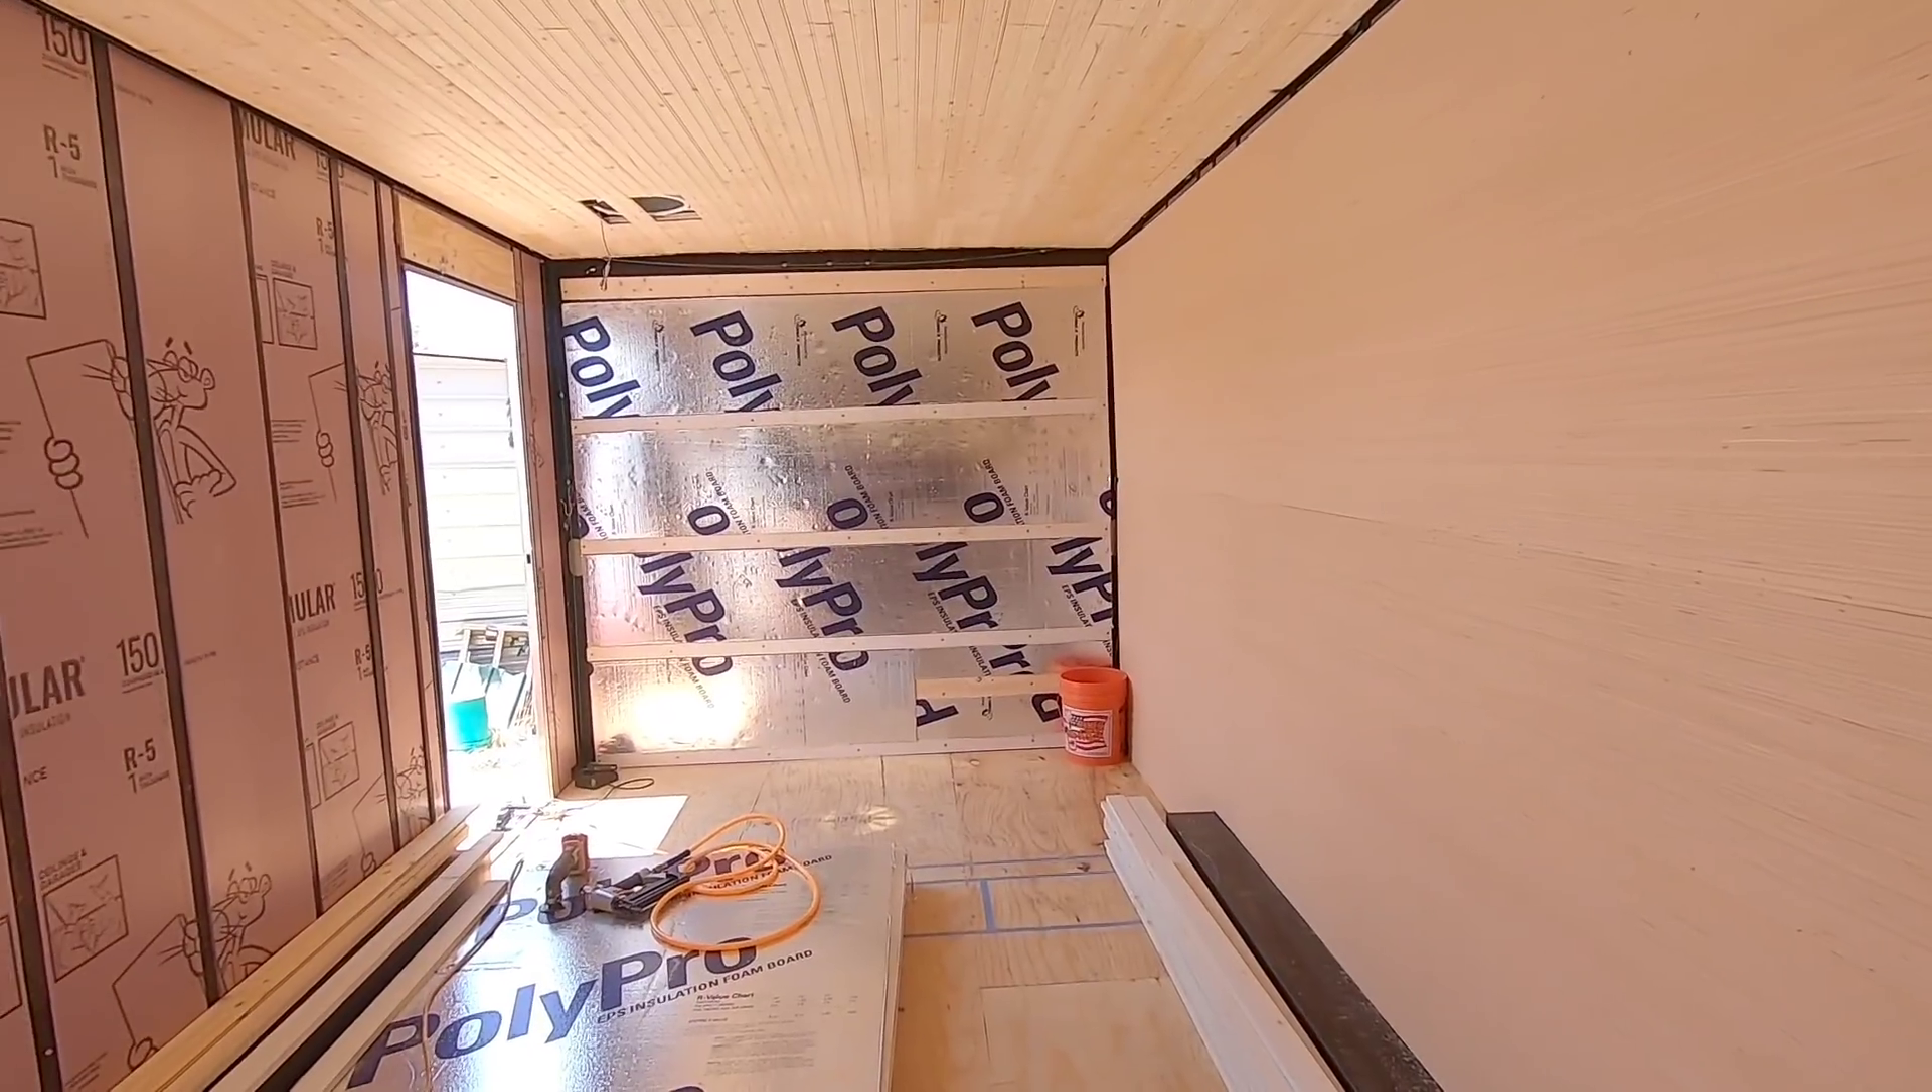We got all this wall here insulated.